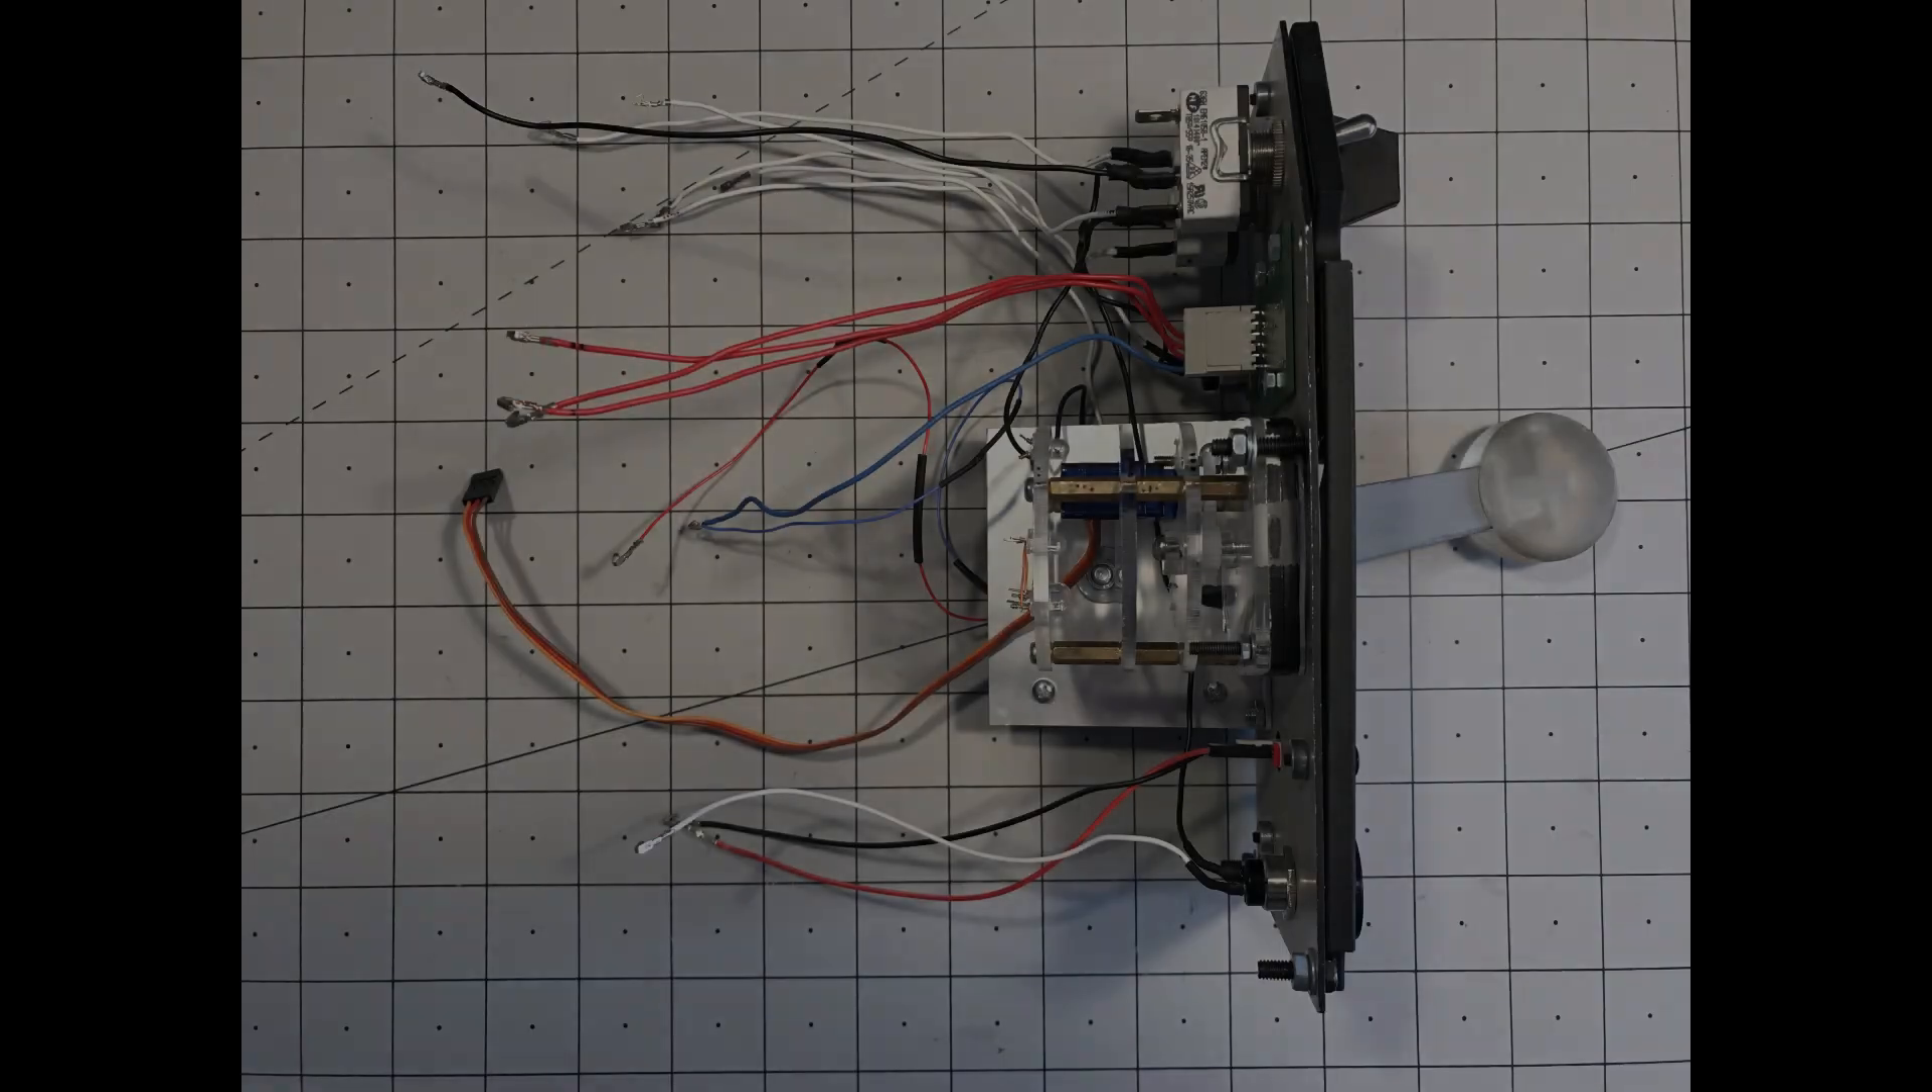I disconnected and teased out all the wires from the back of the gear panel.